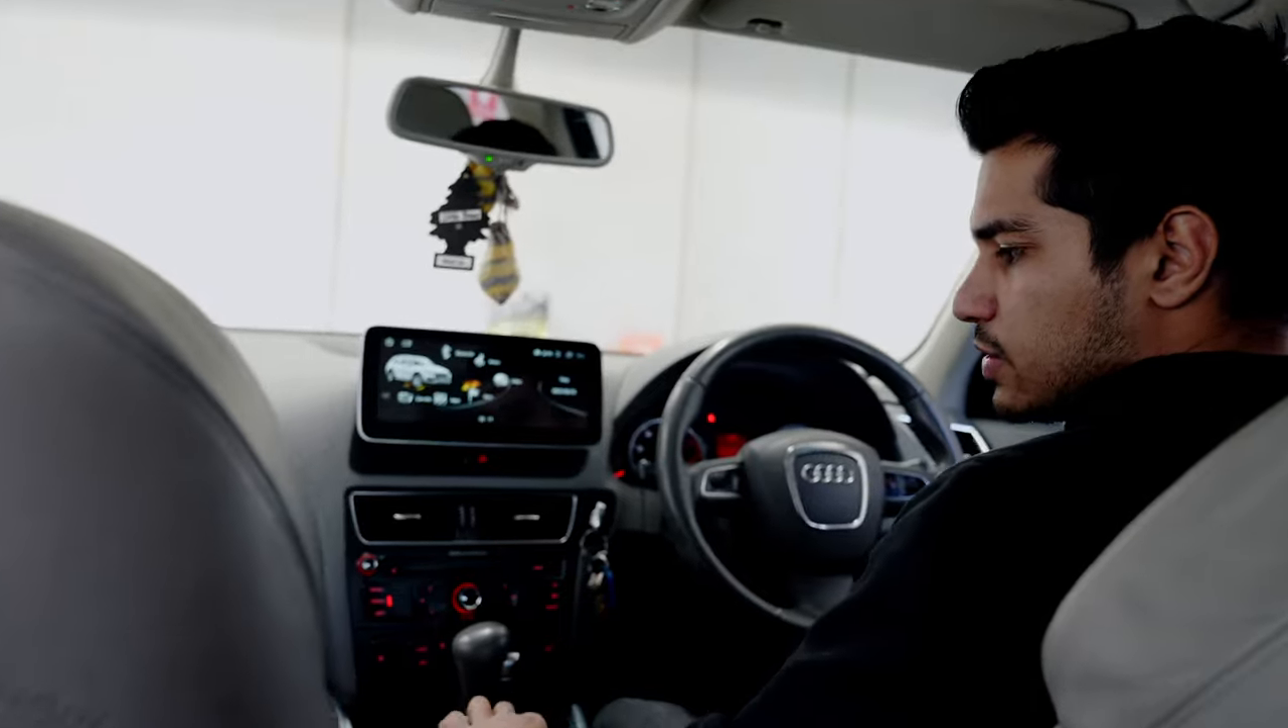There it is. That is the job complete. We have the screen in.